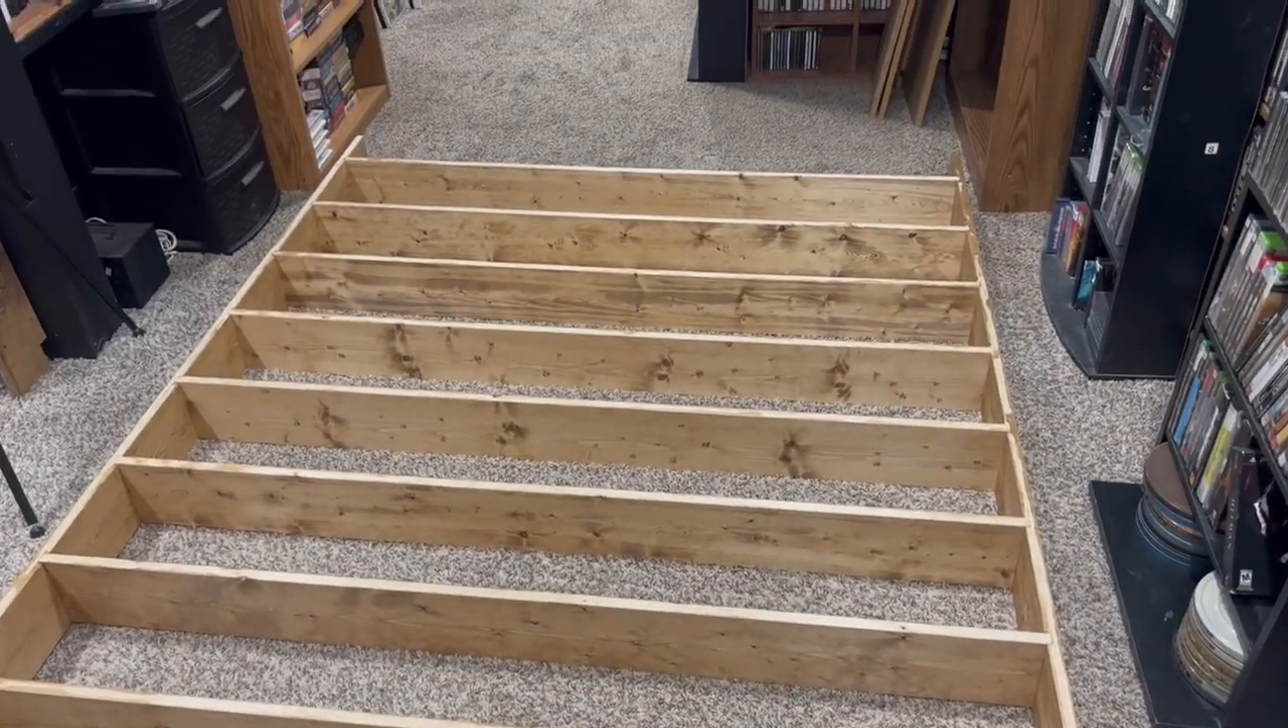And here is what the final shelf looks like all put together without the backing.